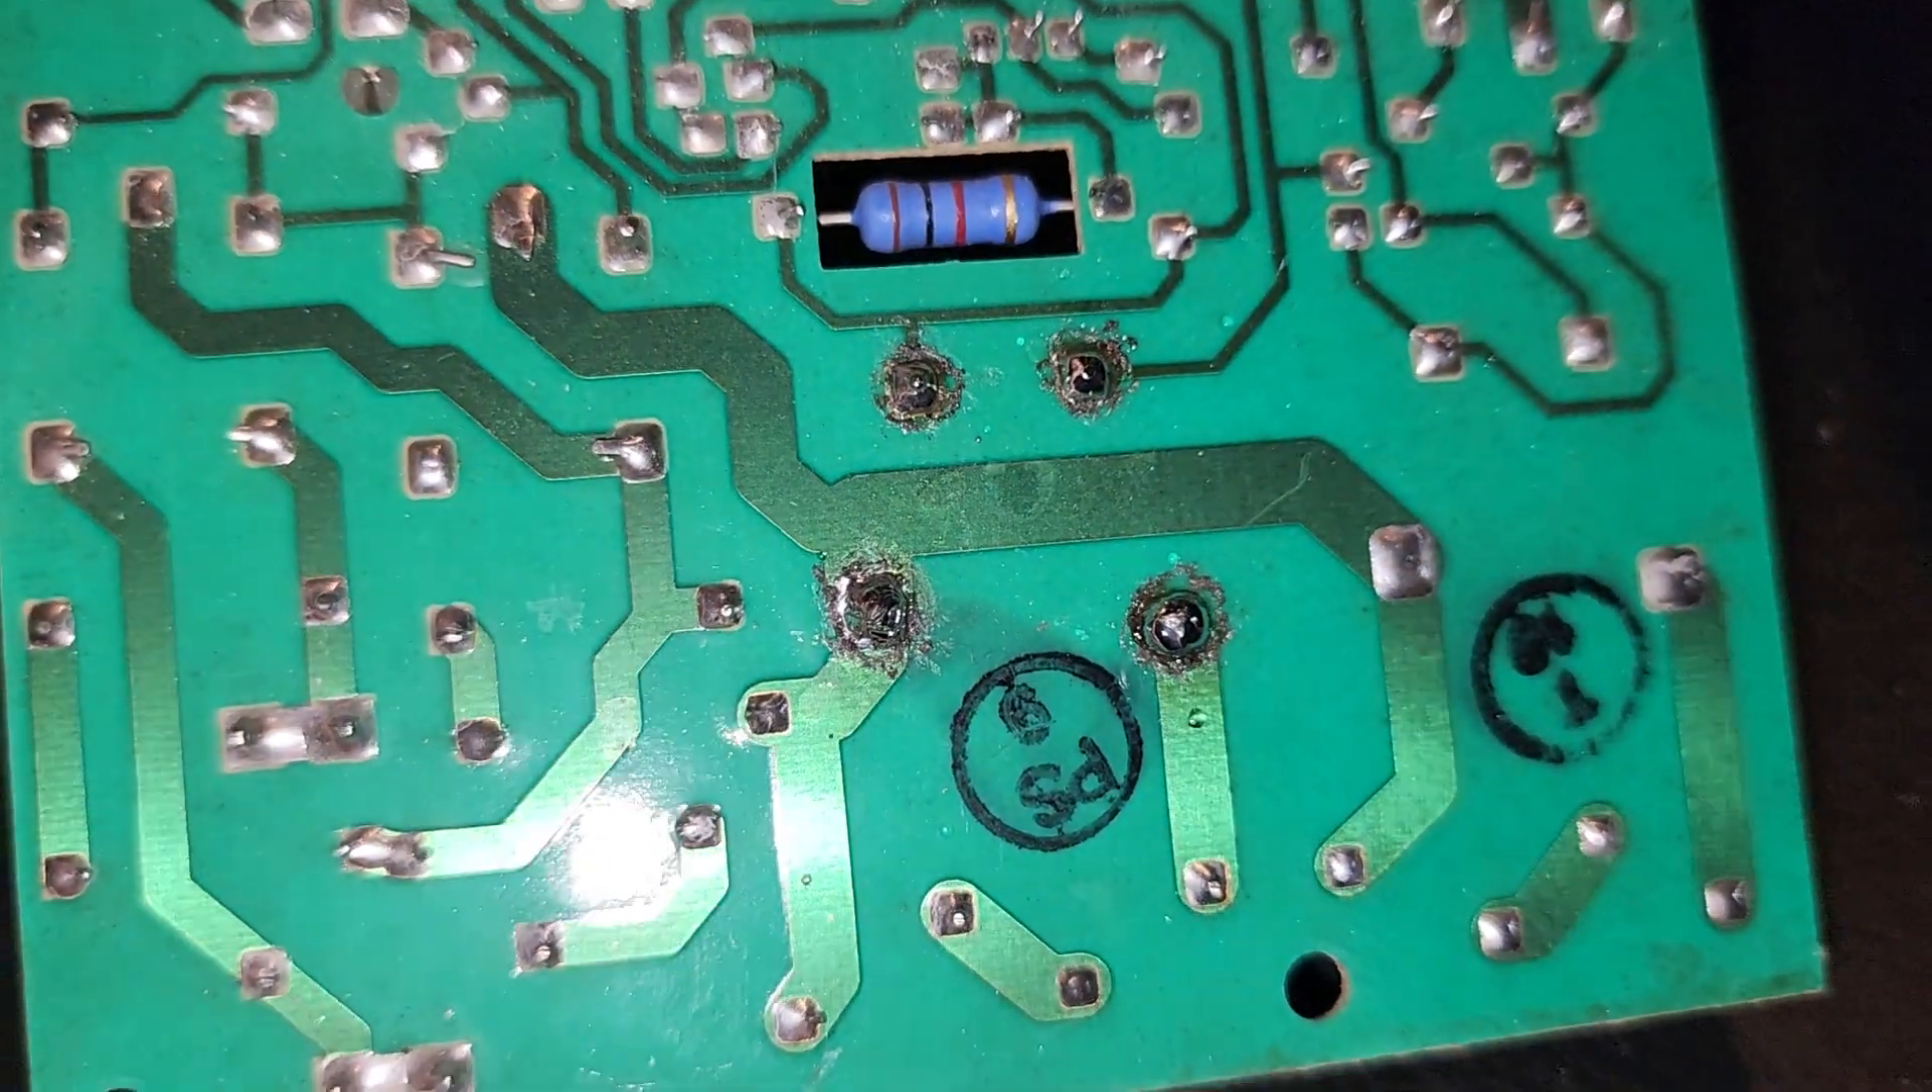Okay, I've got the pins soldered in.